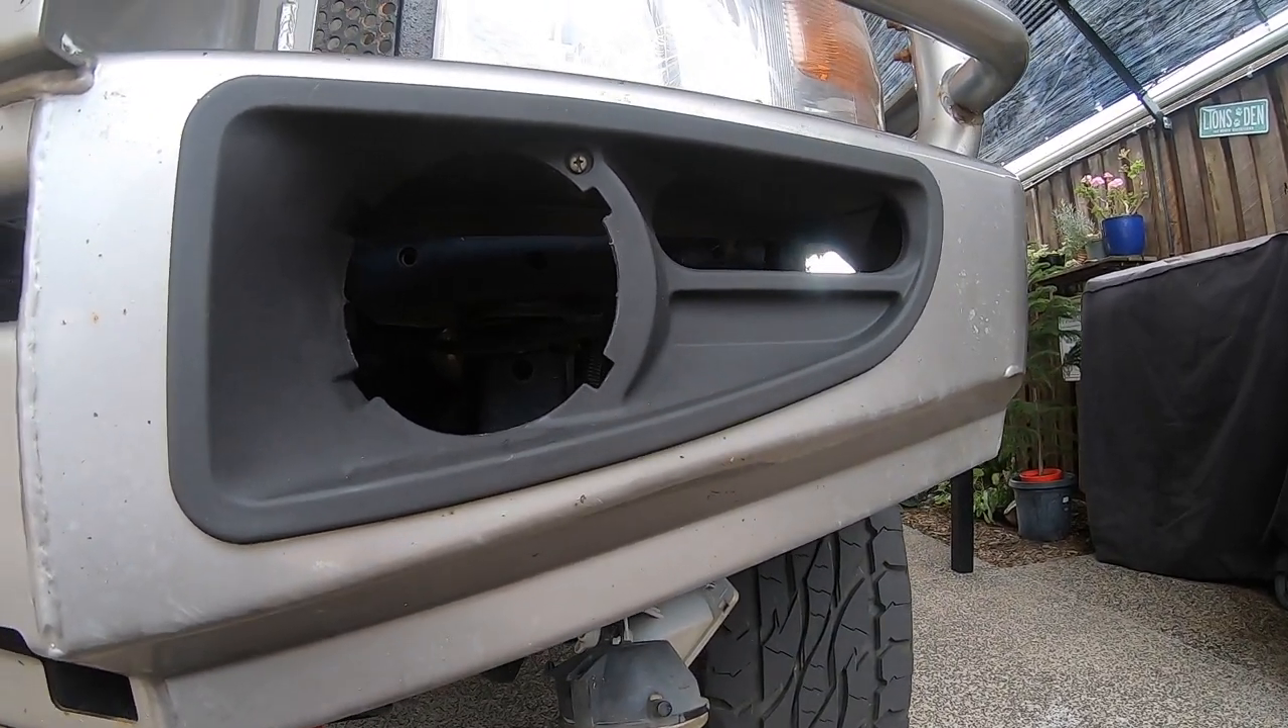This is the um left hand shroud fitted in now.